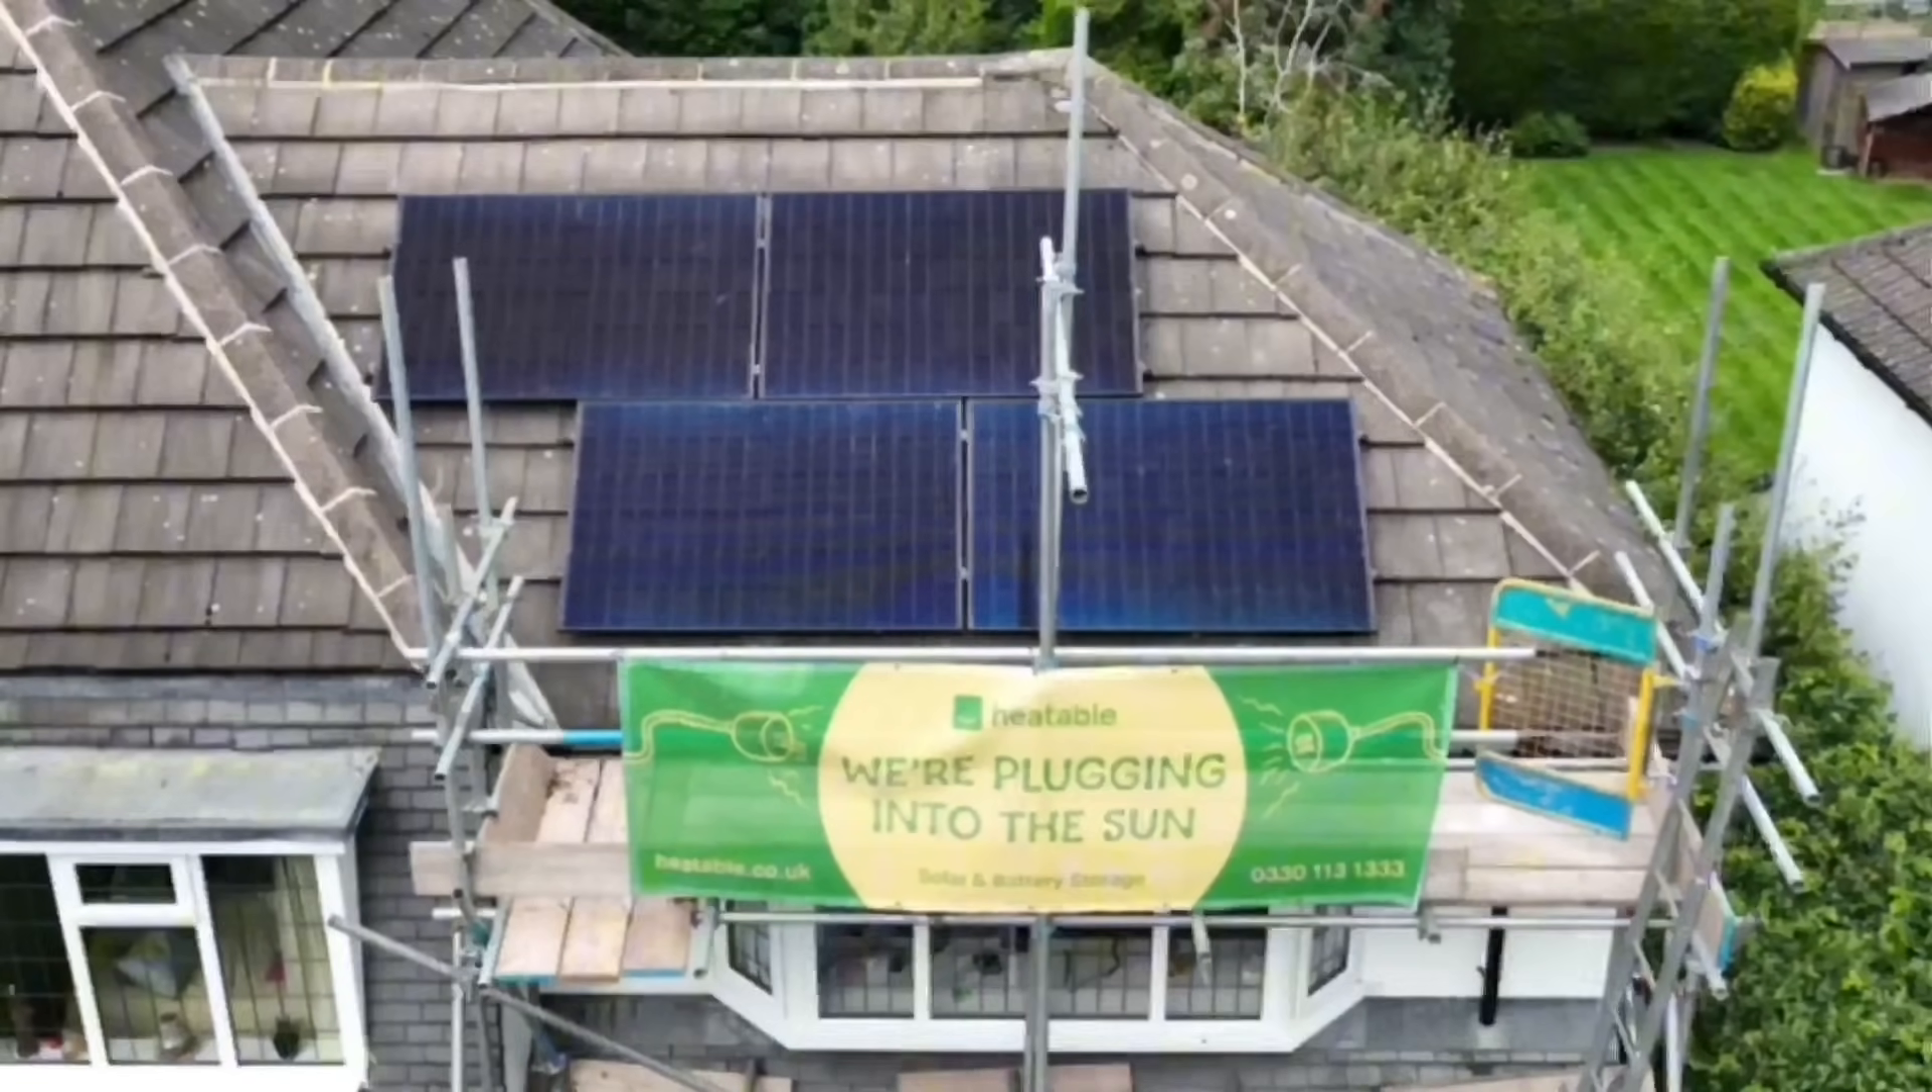So the panels are all installed now.